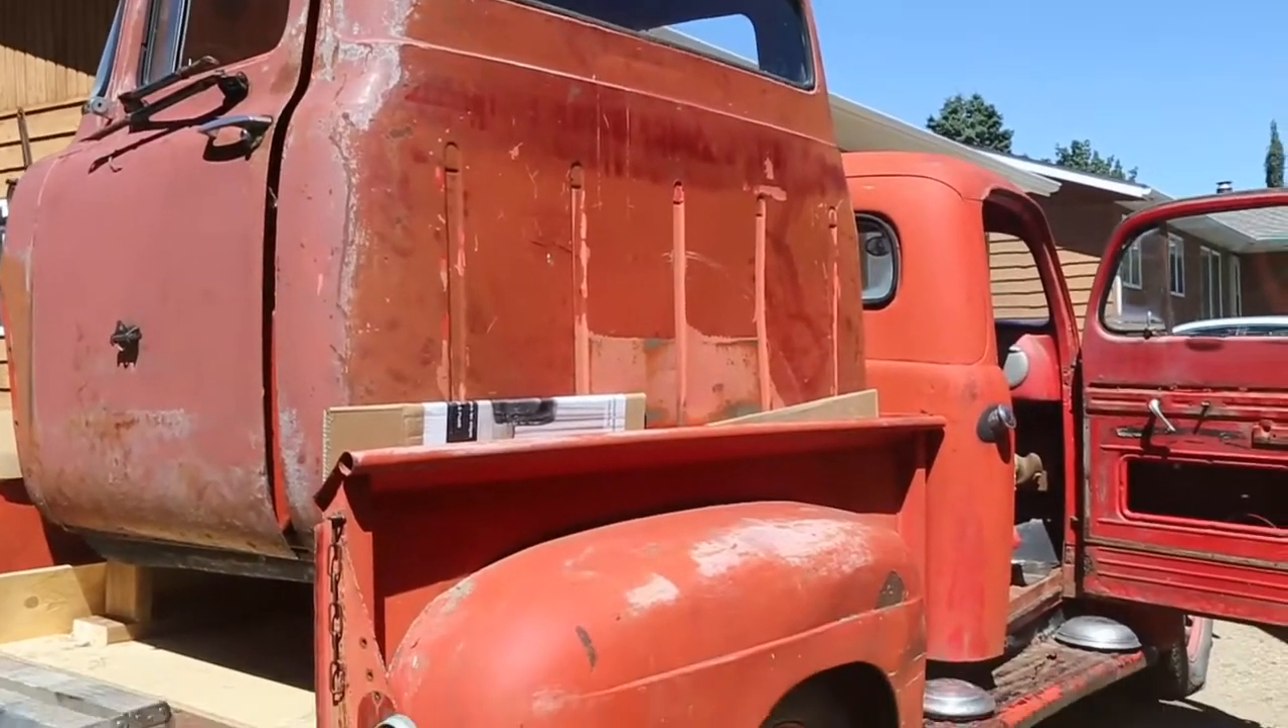You can see here we've stuck a cab in the back of a pickup.